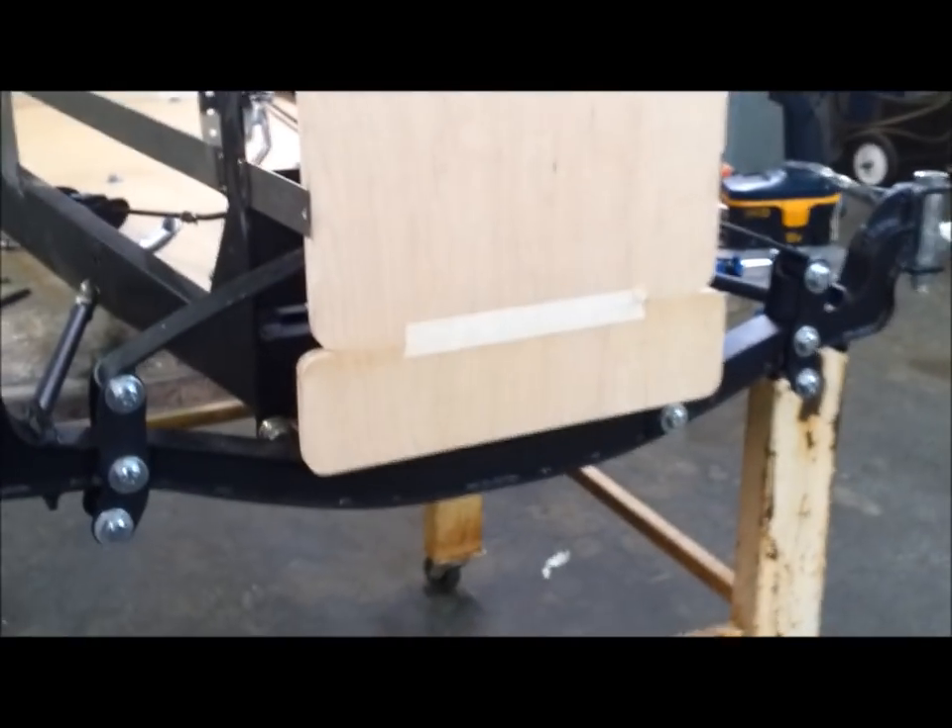I finished putting on the radiator piece of plywood here.